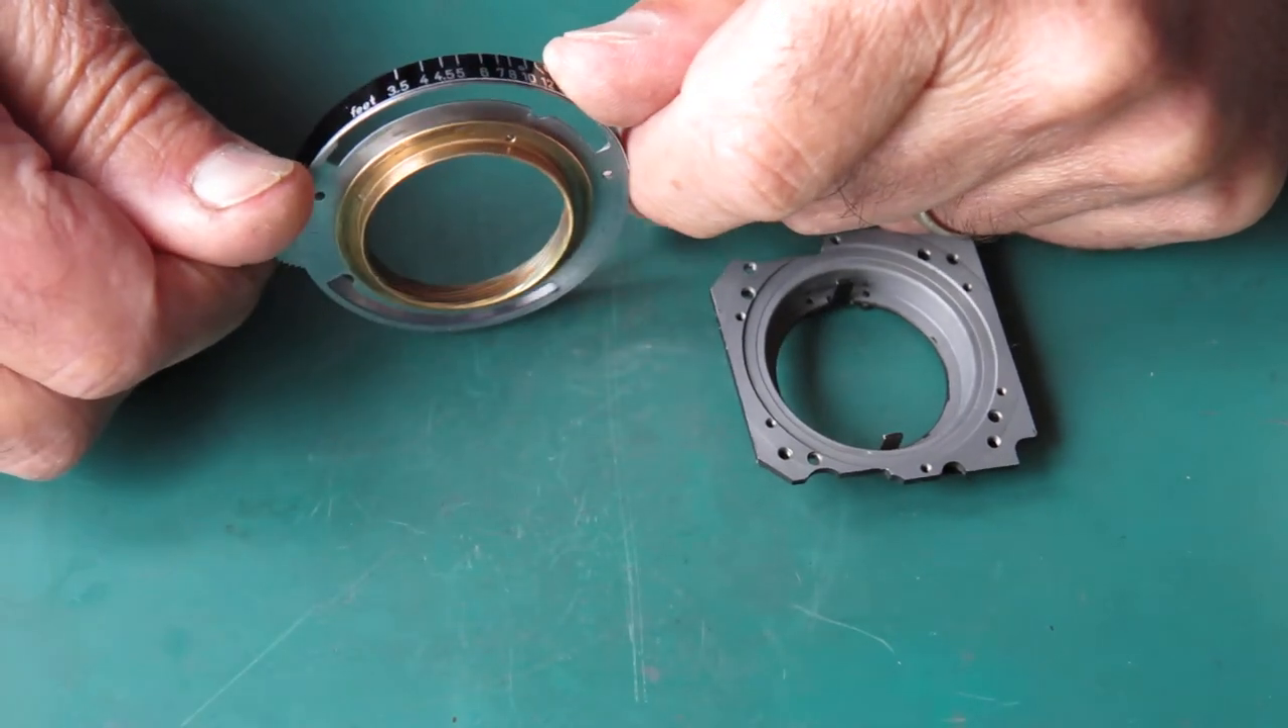I've put the focus scale ring back on the outer helical, to give me something to grip it with.